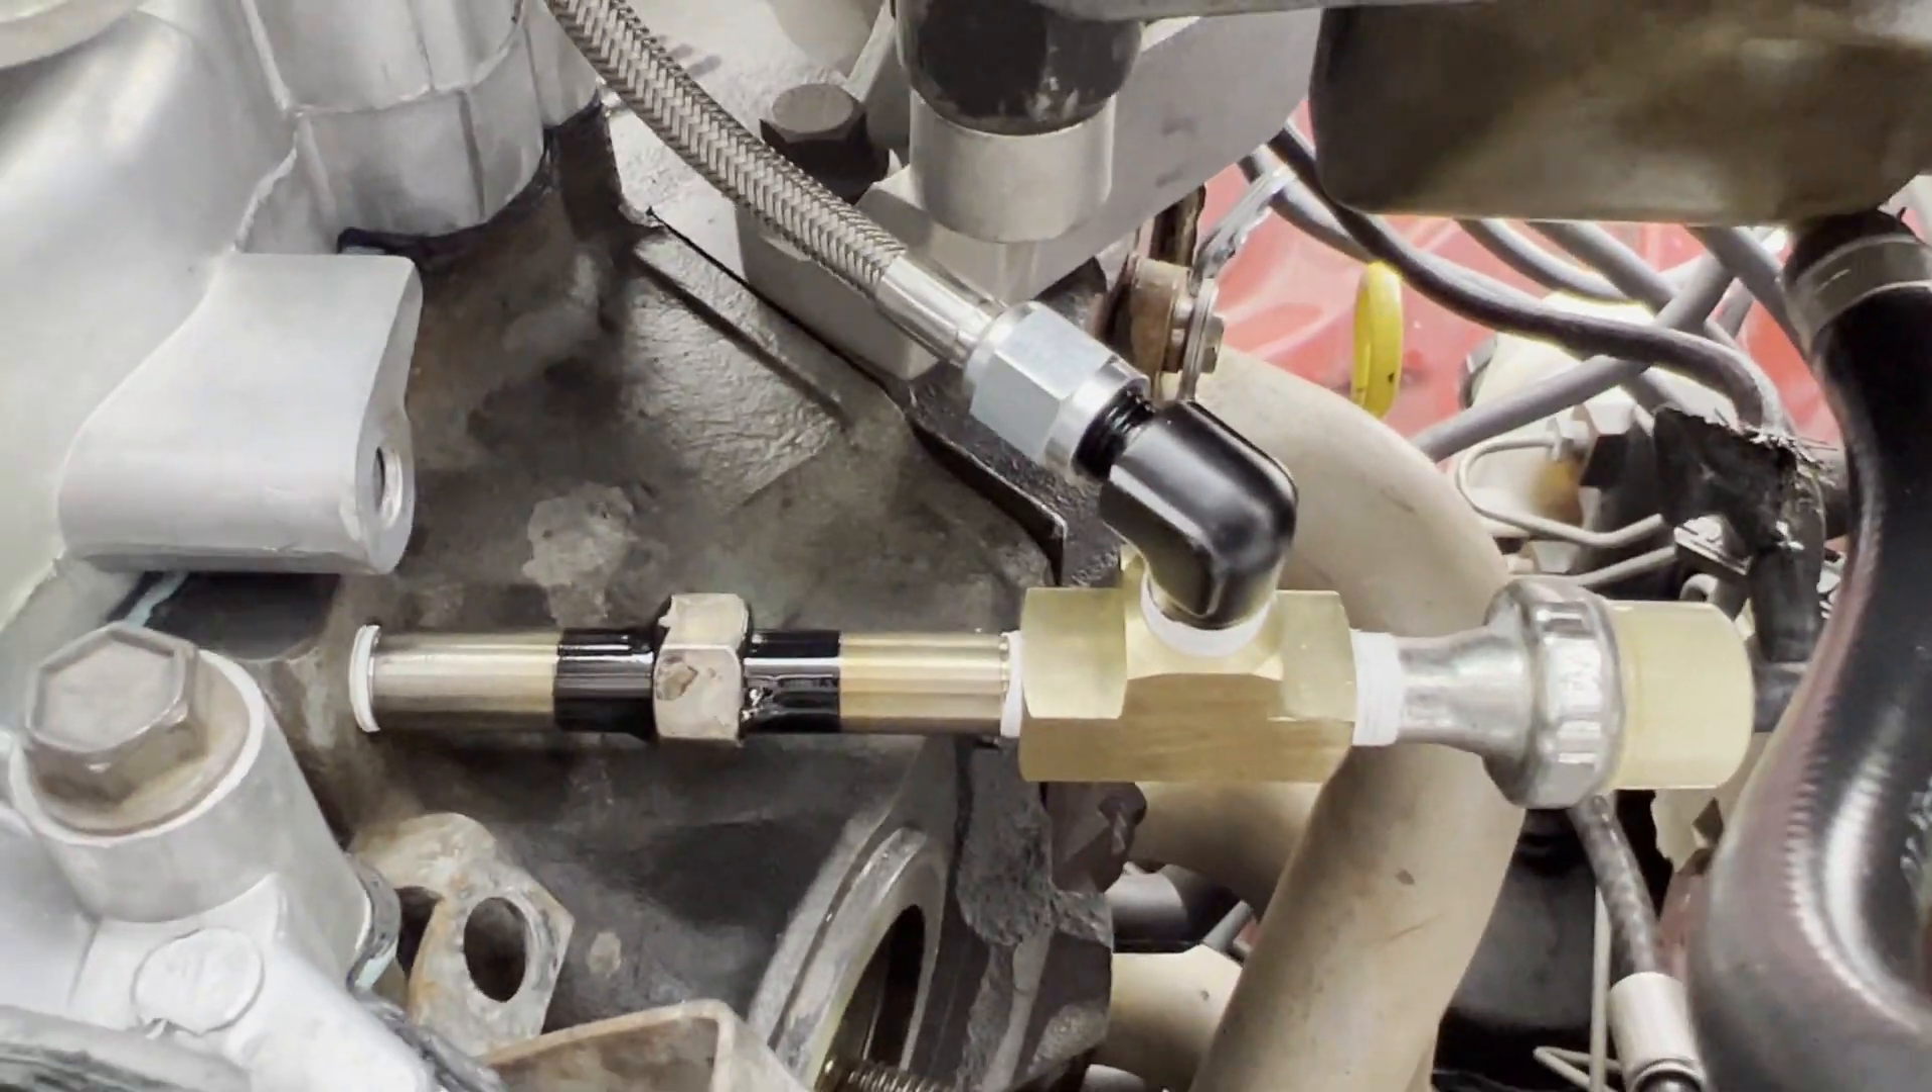All right there's the oil pressure feed all done and completed.